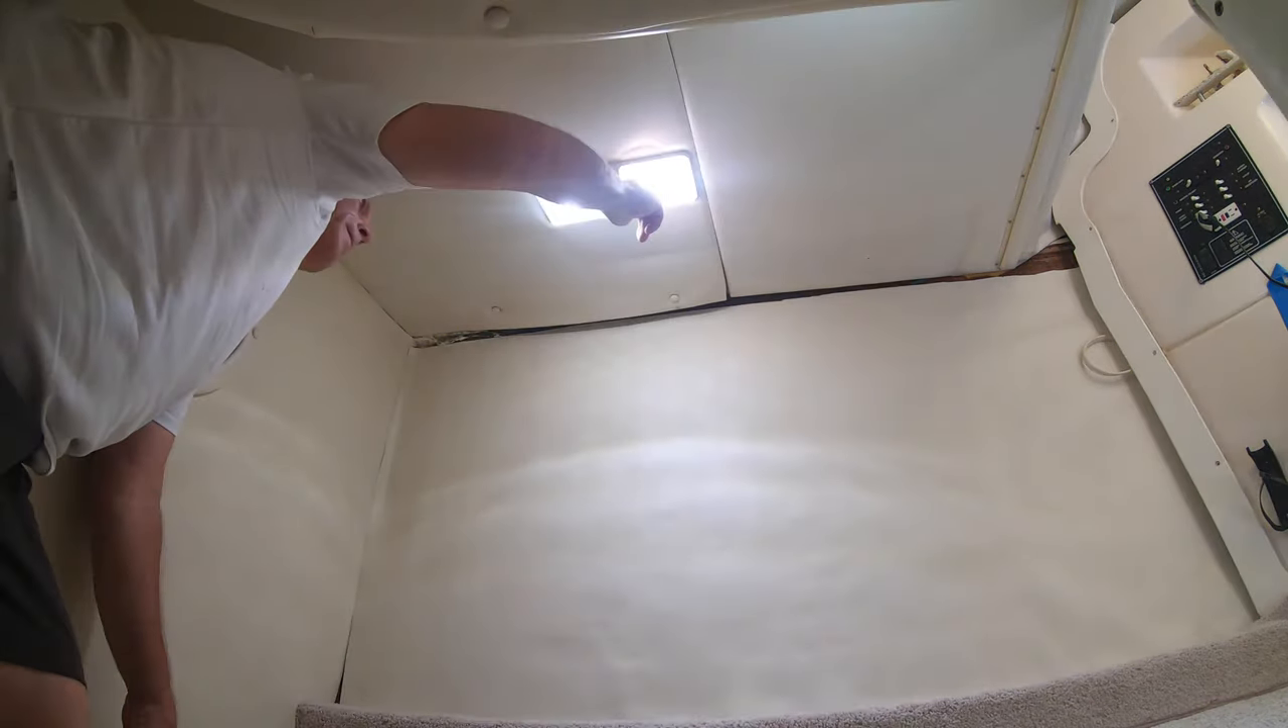There's a piece of trim that goes across the ceiling here to cover up that crack. It just hasn't been installed yet.